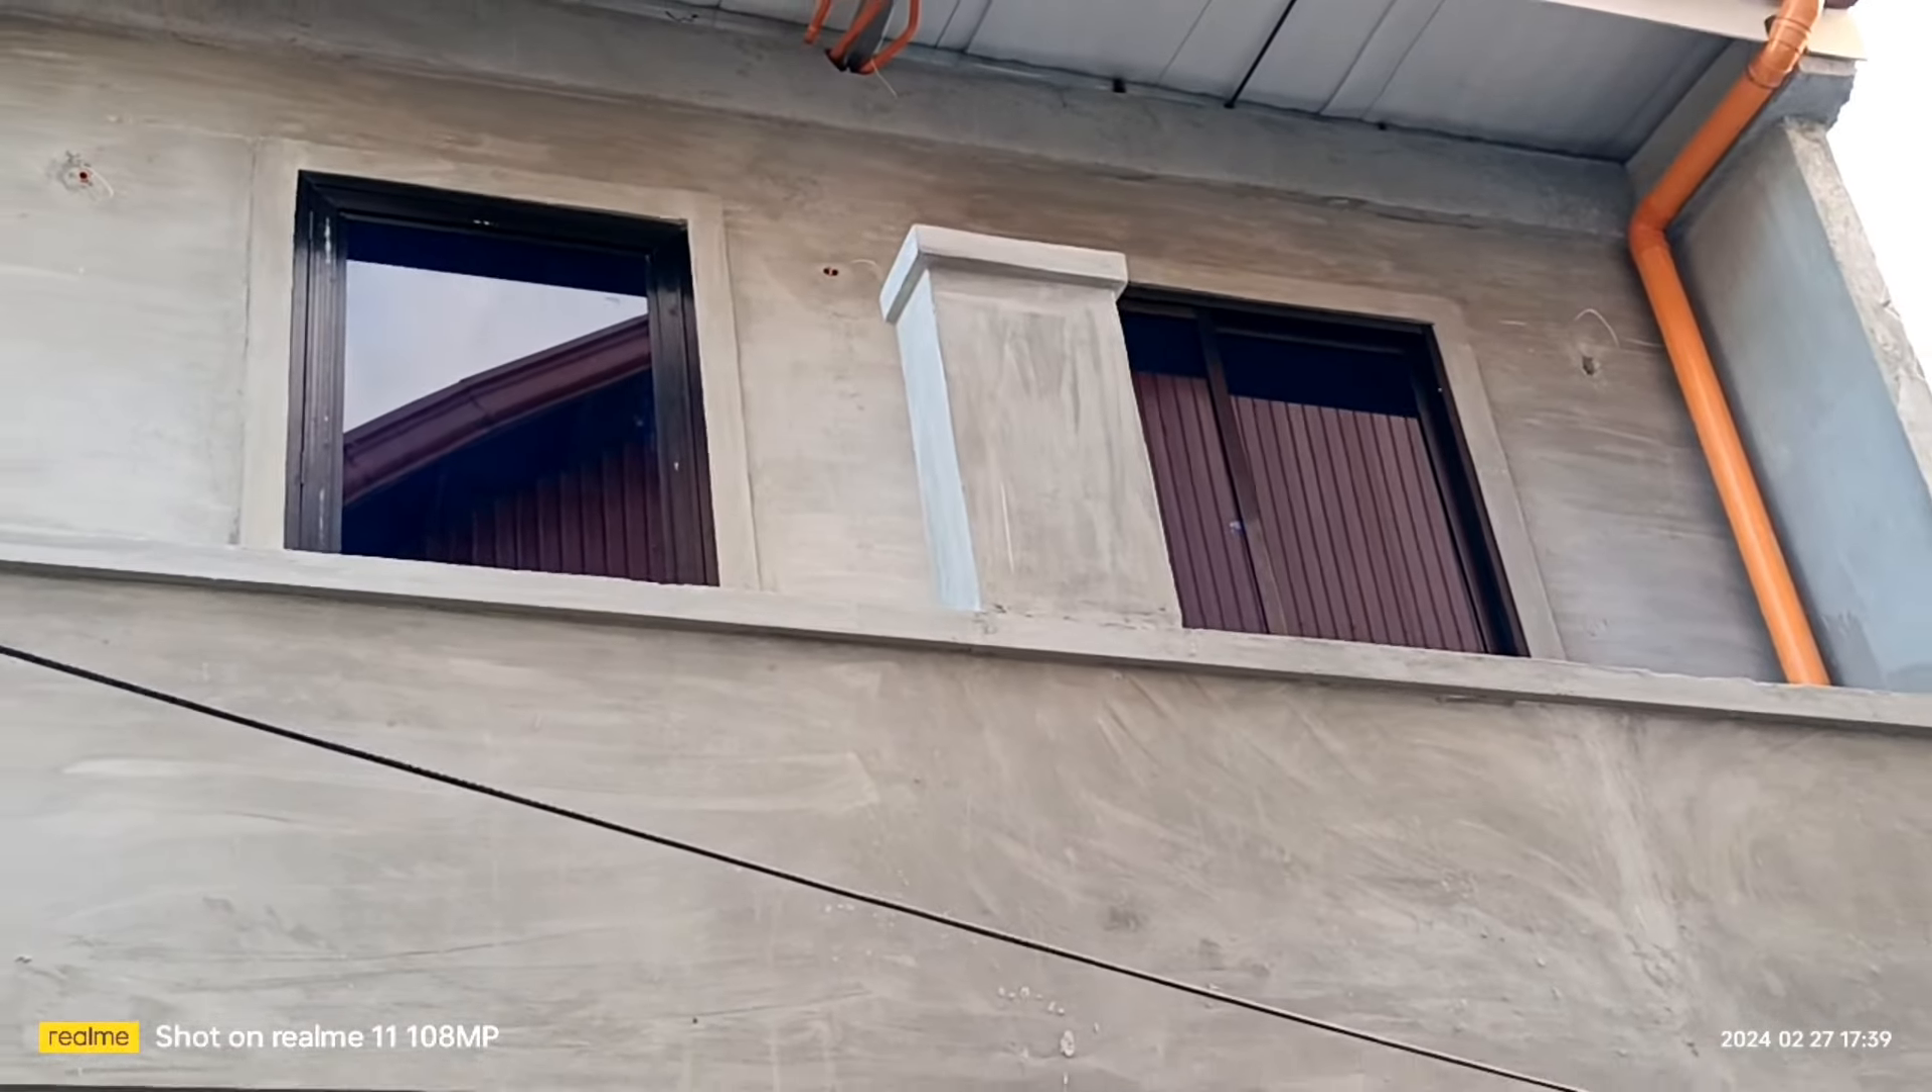Kanina nagkabit ng mga salamin na bintana kinabit na nila.